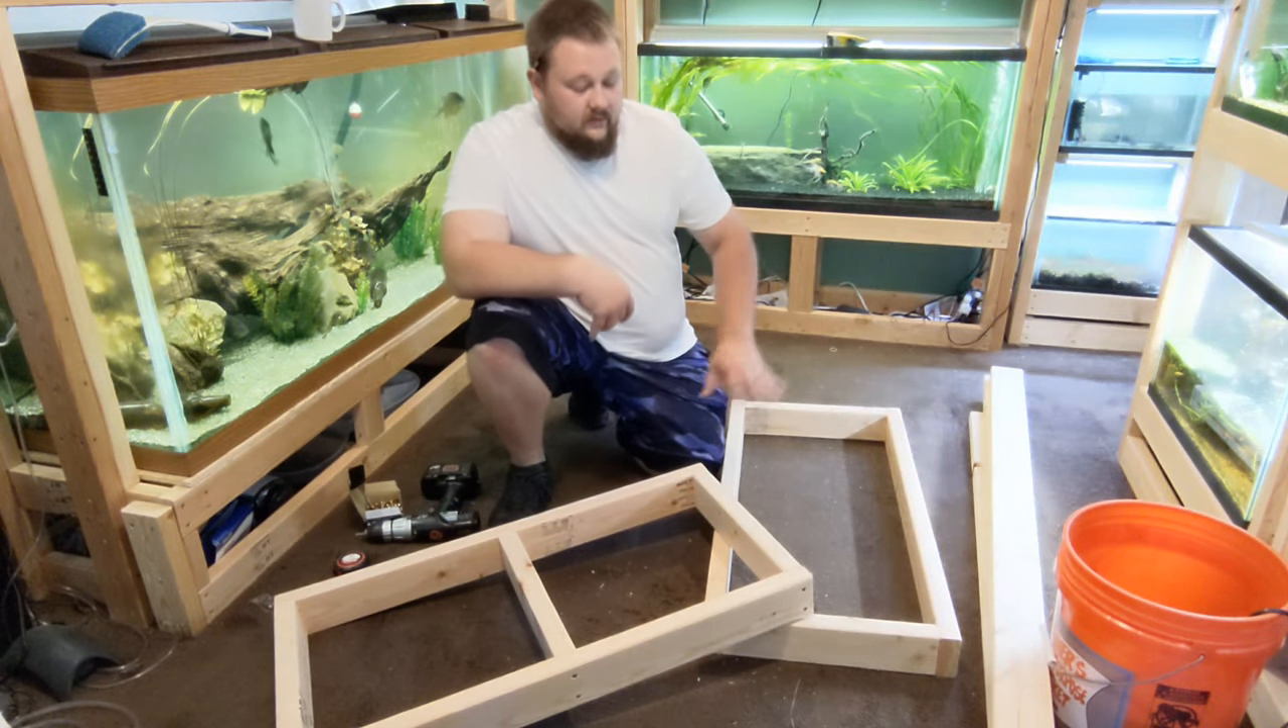Okay, so you'll notice I have the two shelves built now, and the top one is a little bit different than the bottom one.